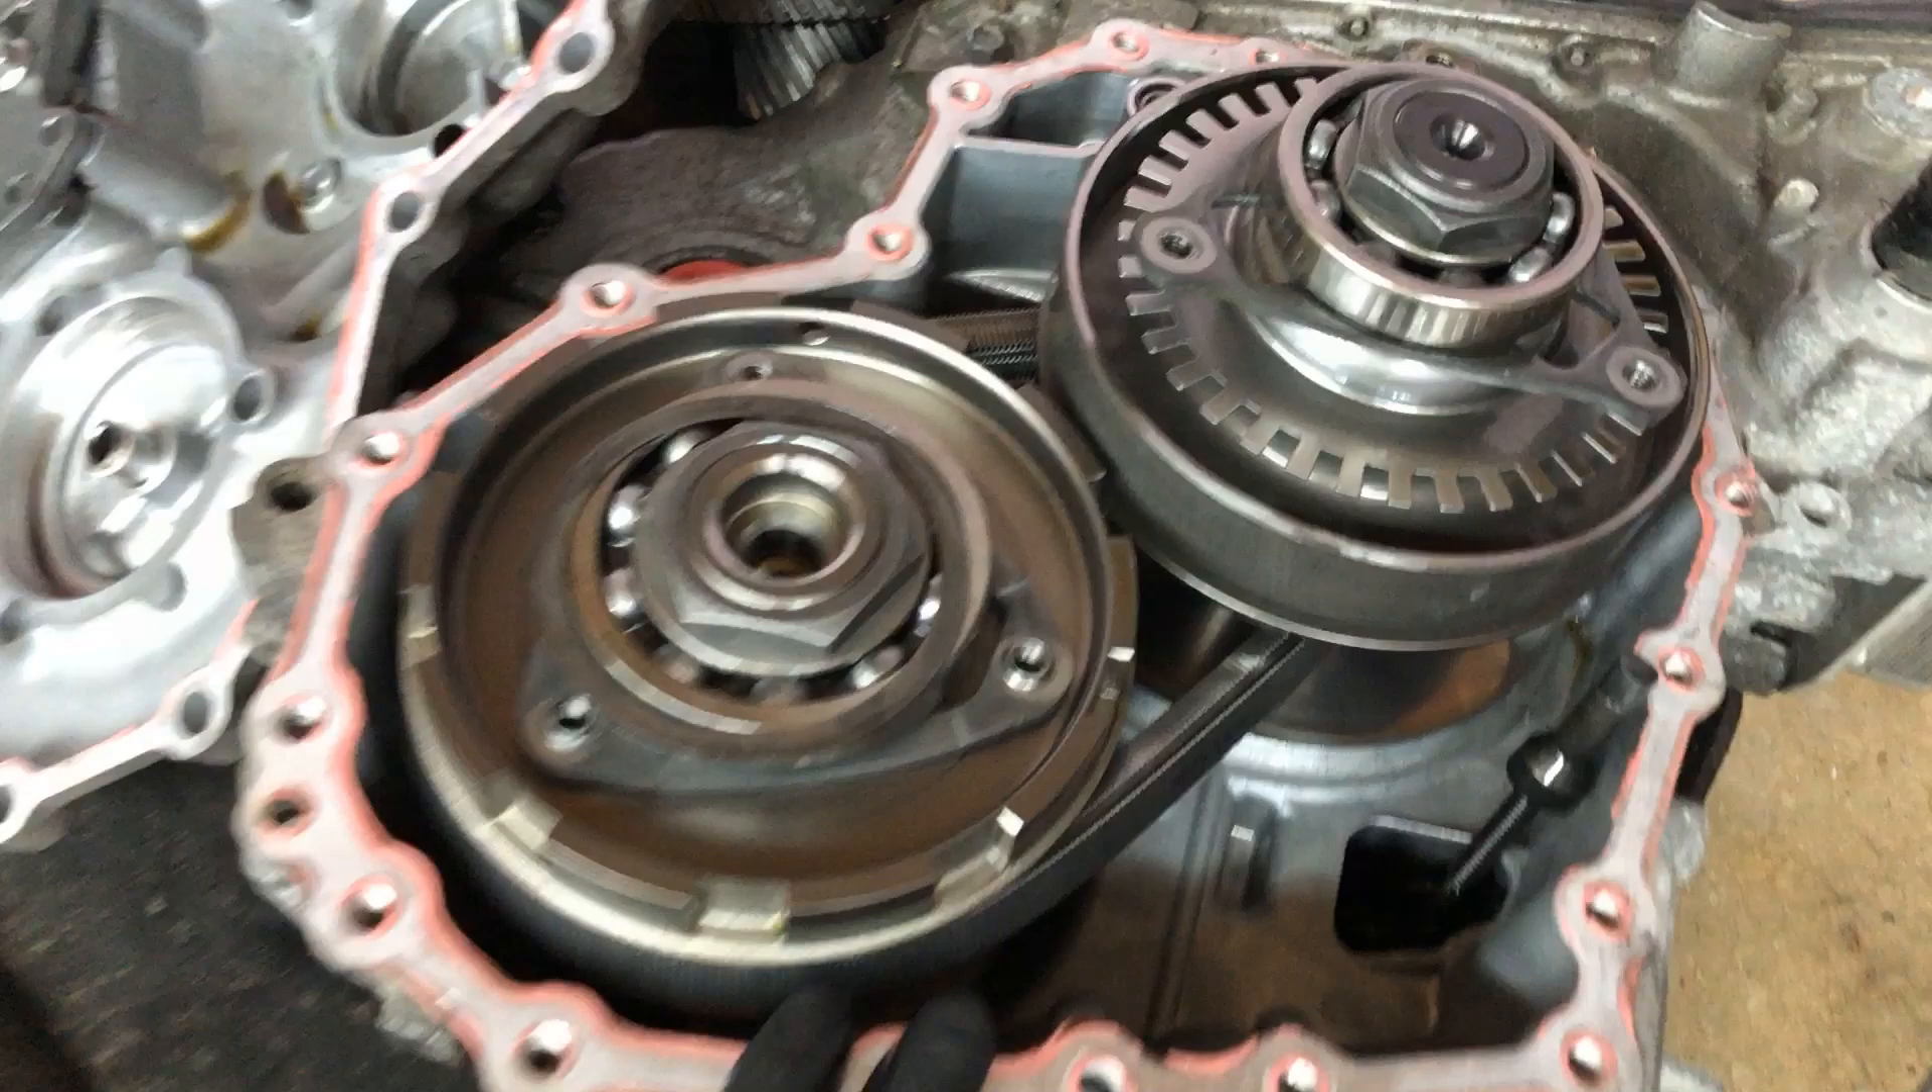All right, so I got the other backside of the case half off here.